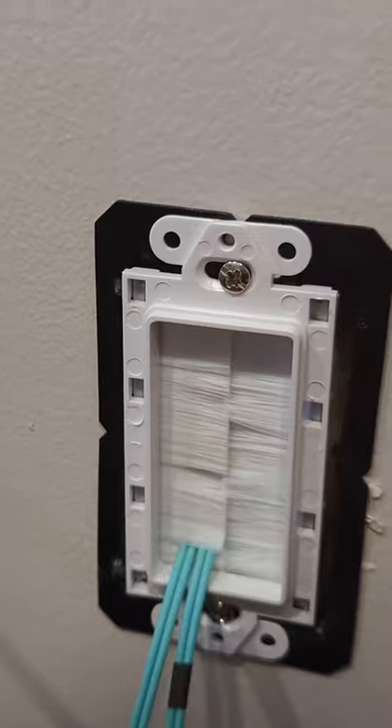Now you can see we got the brush plate installed right here.